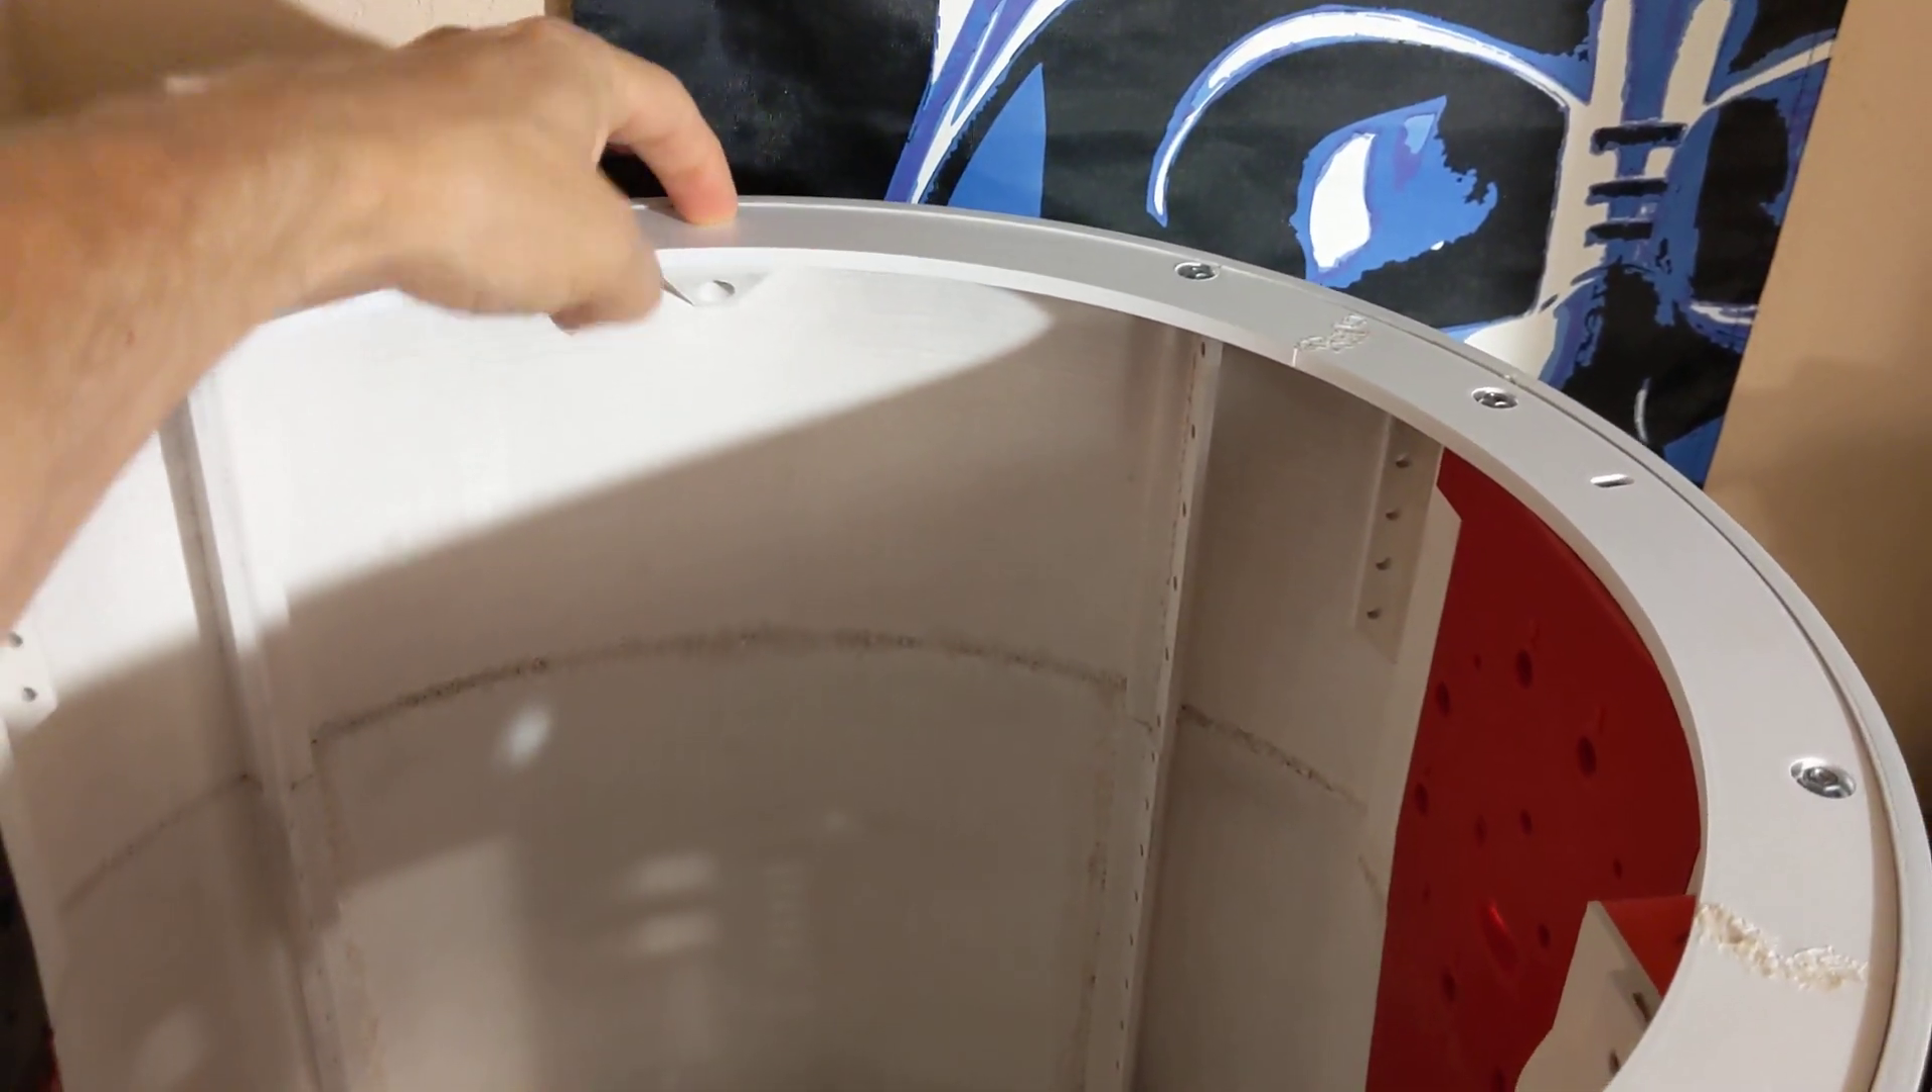Now I did get the top ring the top ring bolted to the frame.